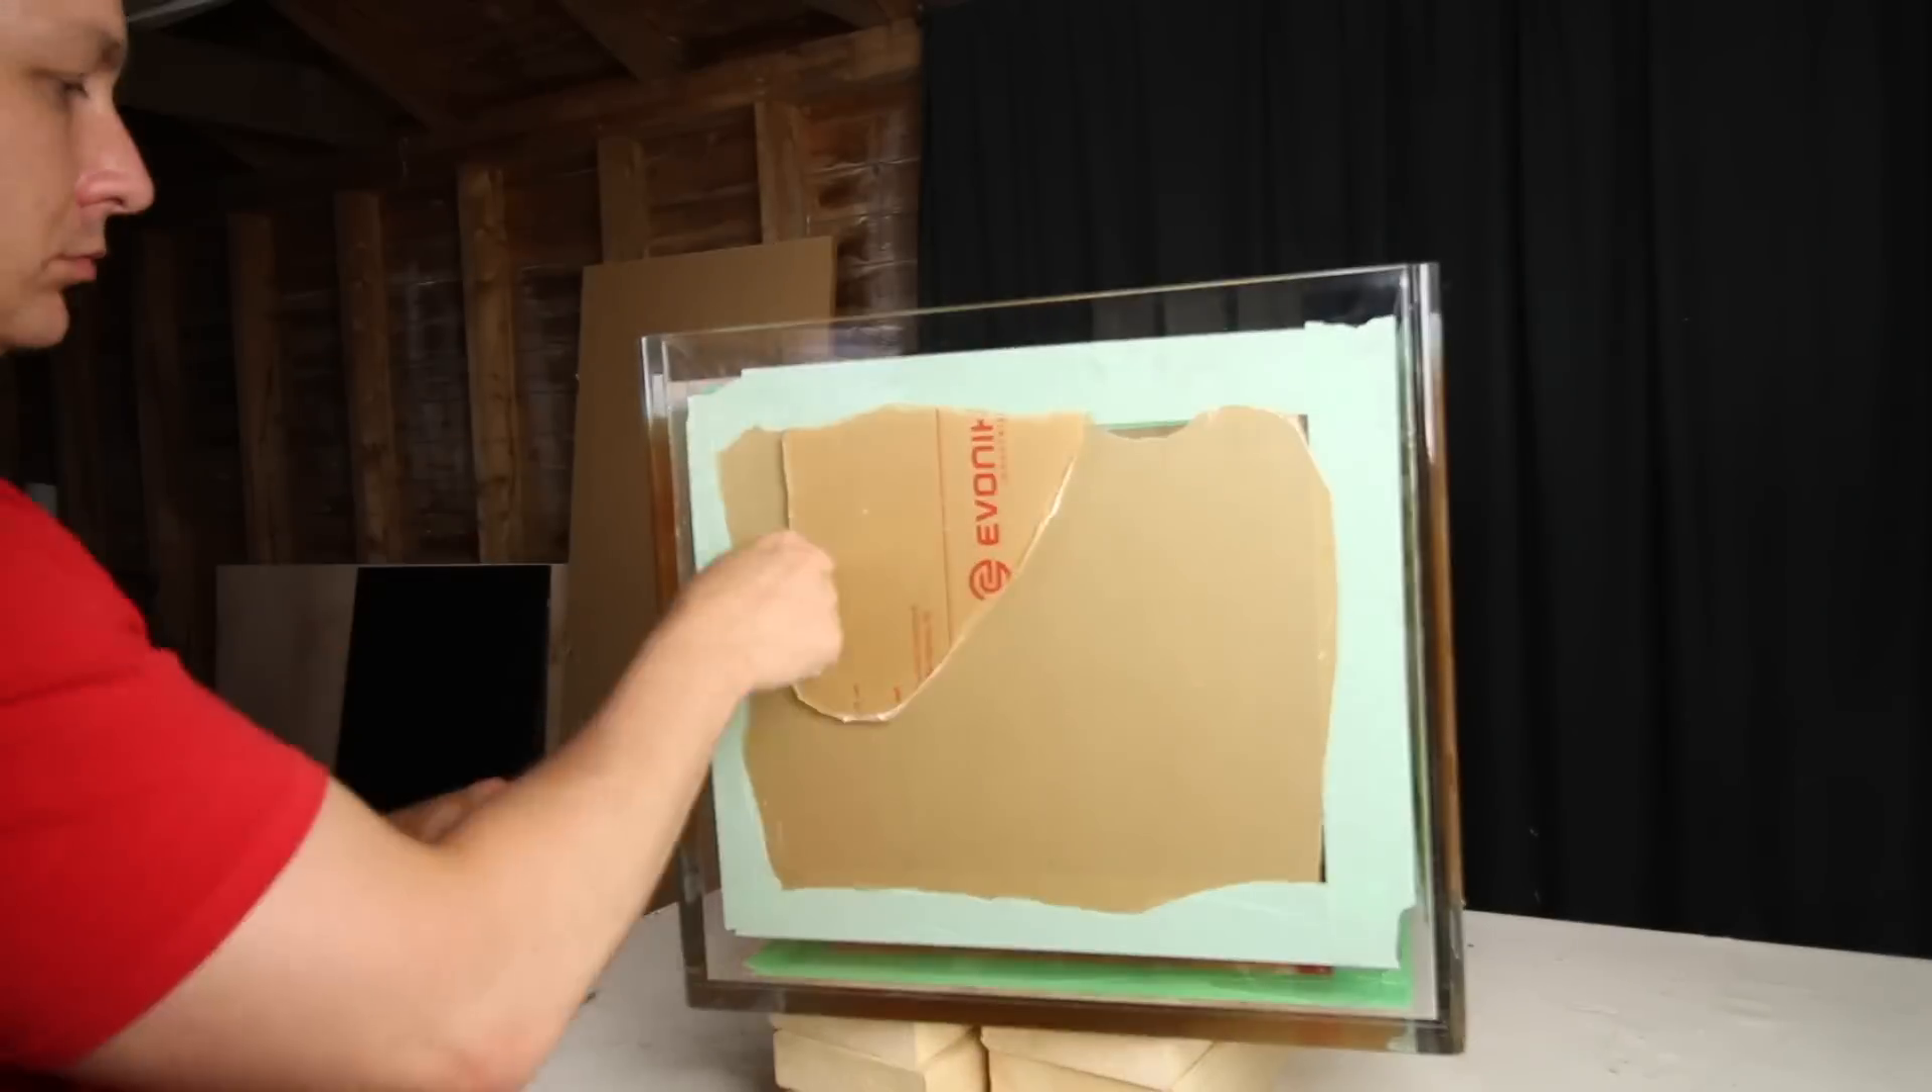Now all that's left really is to remove the protective tape.